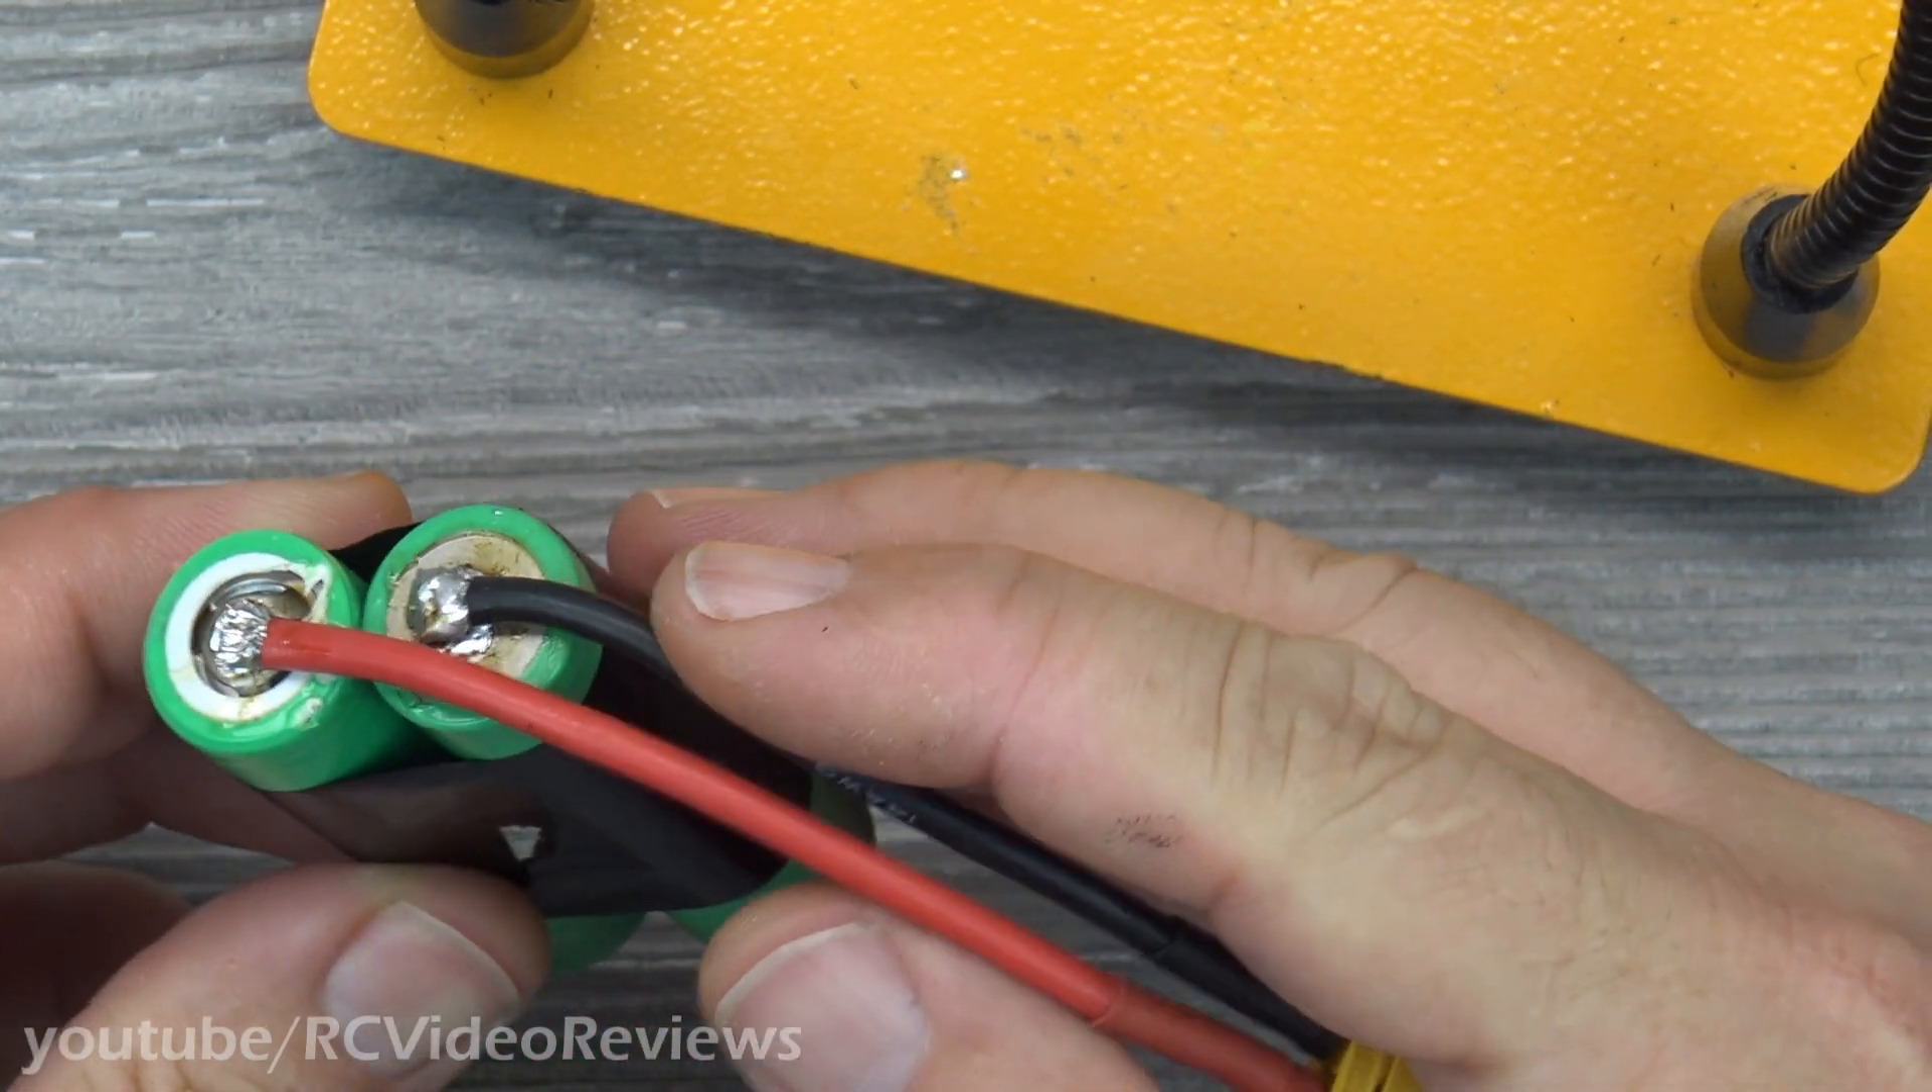The button is positive and the flat surface is negative. Okay, I've got my leads connected now.